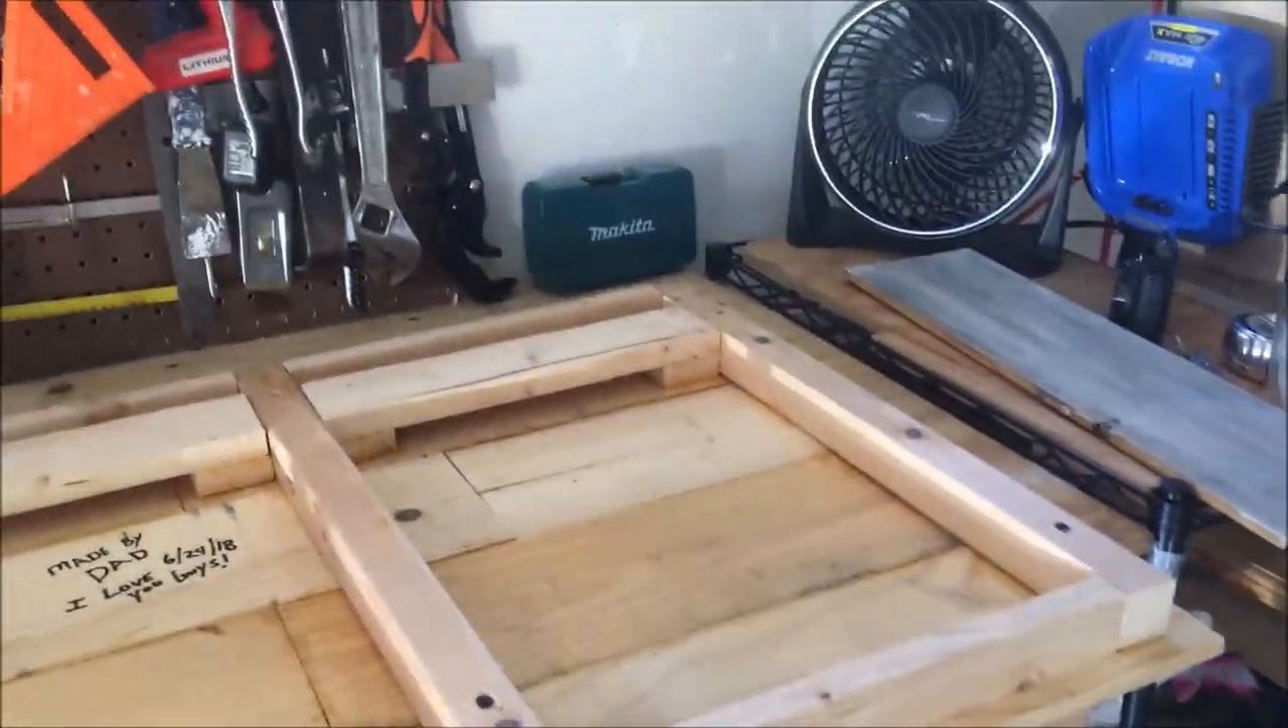Along the back once my boards were all joined together I took two by twos and I left them like you know a half inch short on each end and I ran just inside the edges.